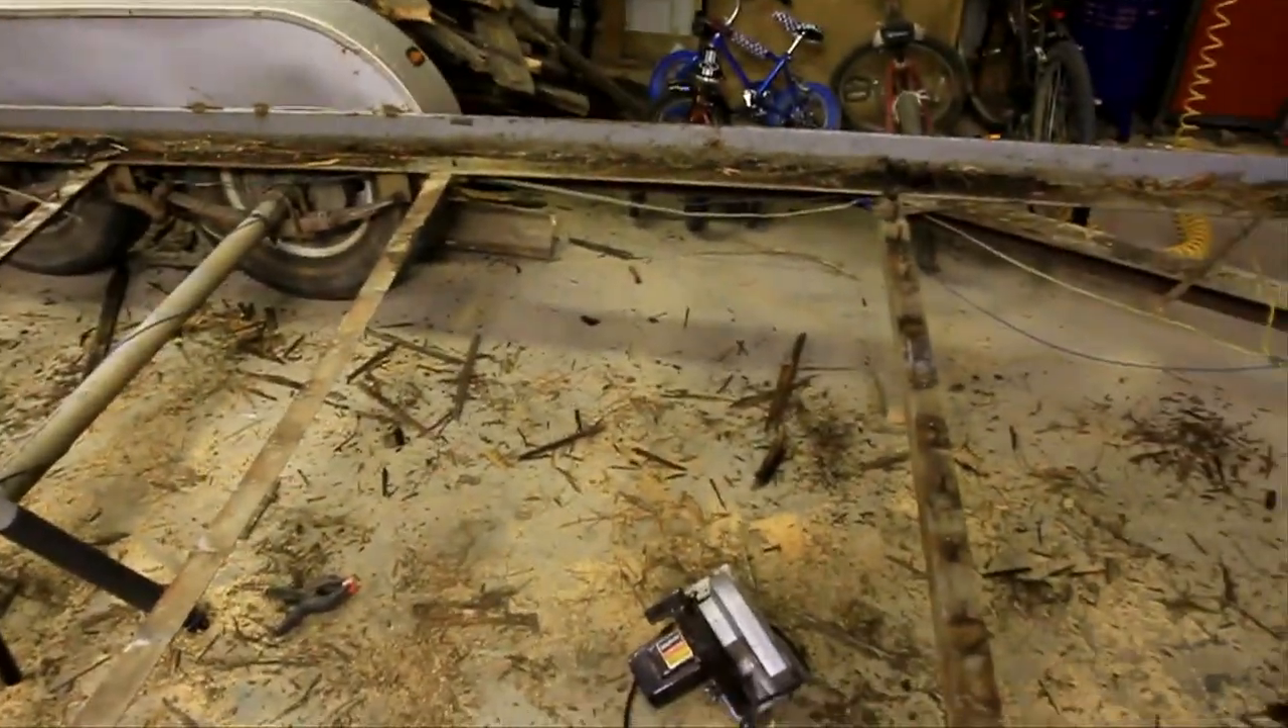We've got all the wood off.